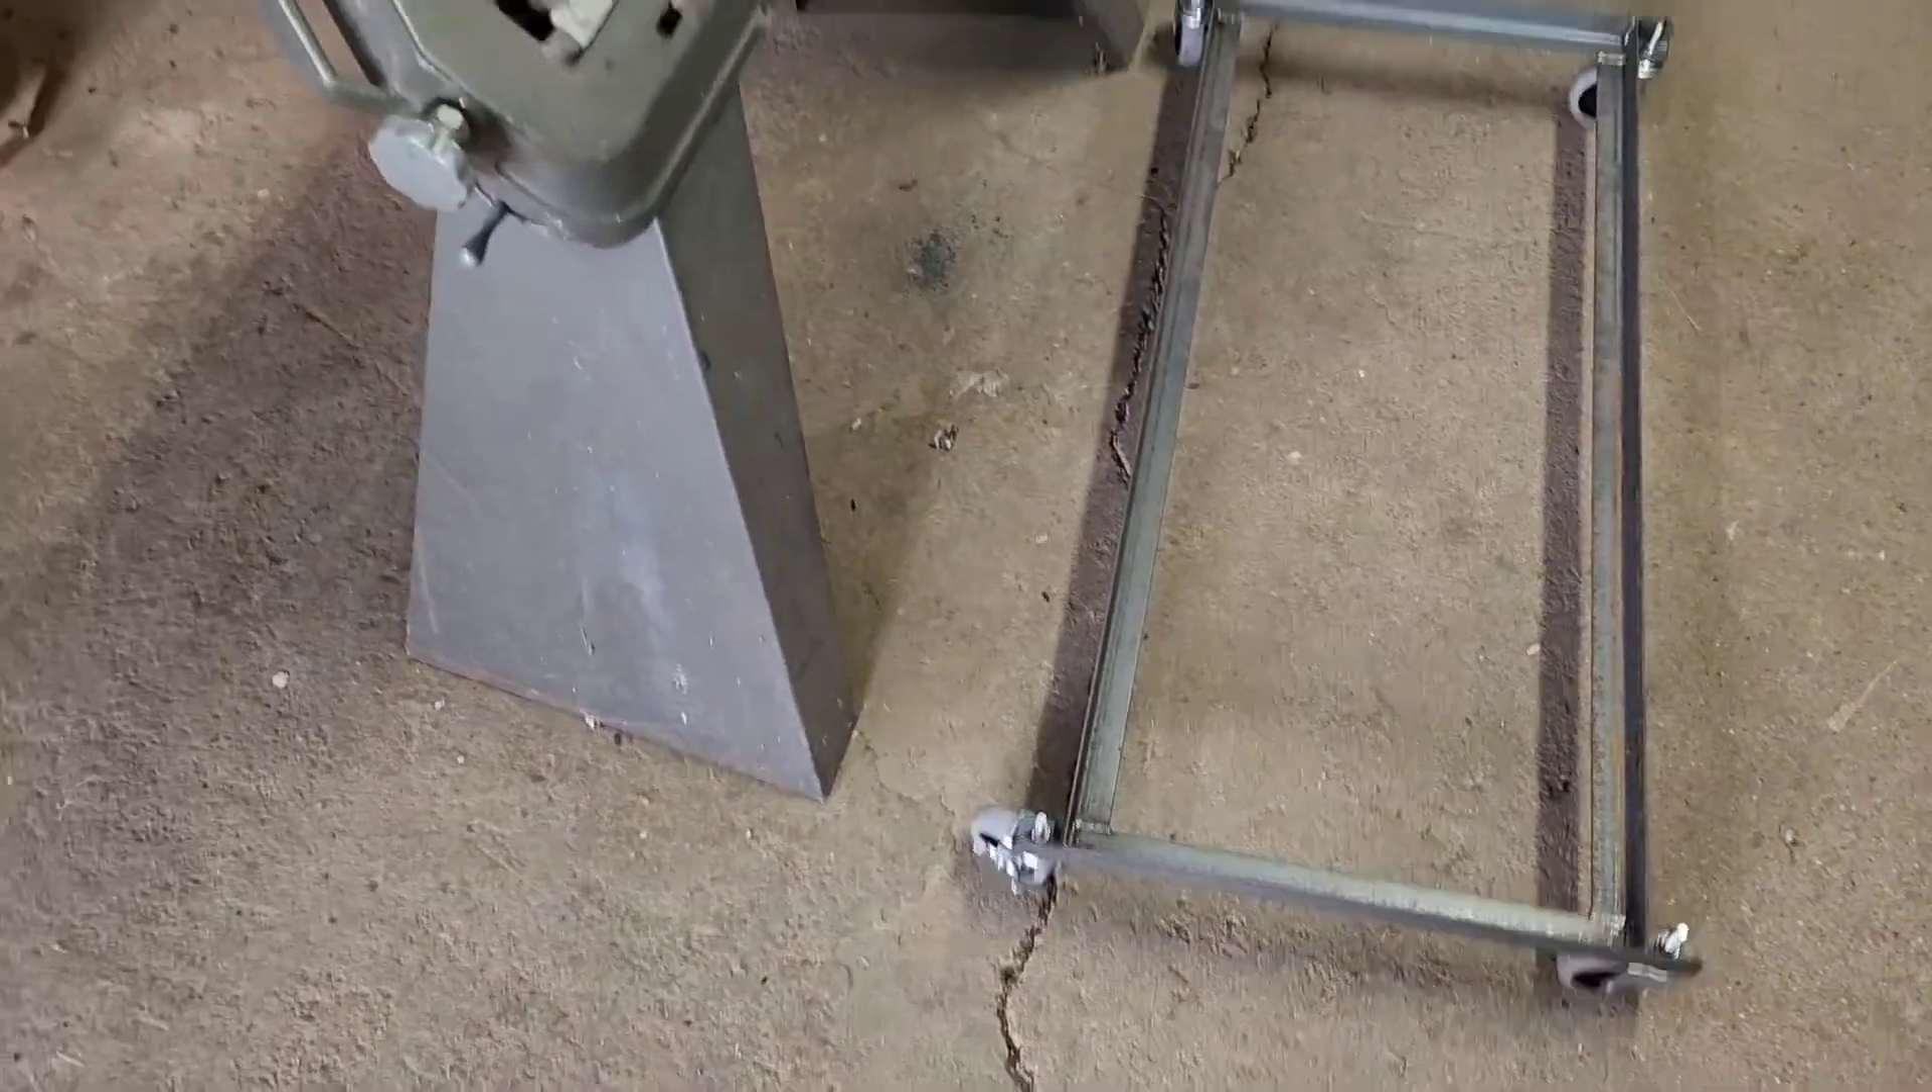All right, we got it all cleaned up and done. Got the wheels put on.